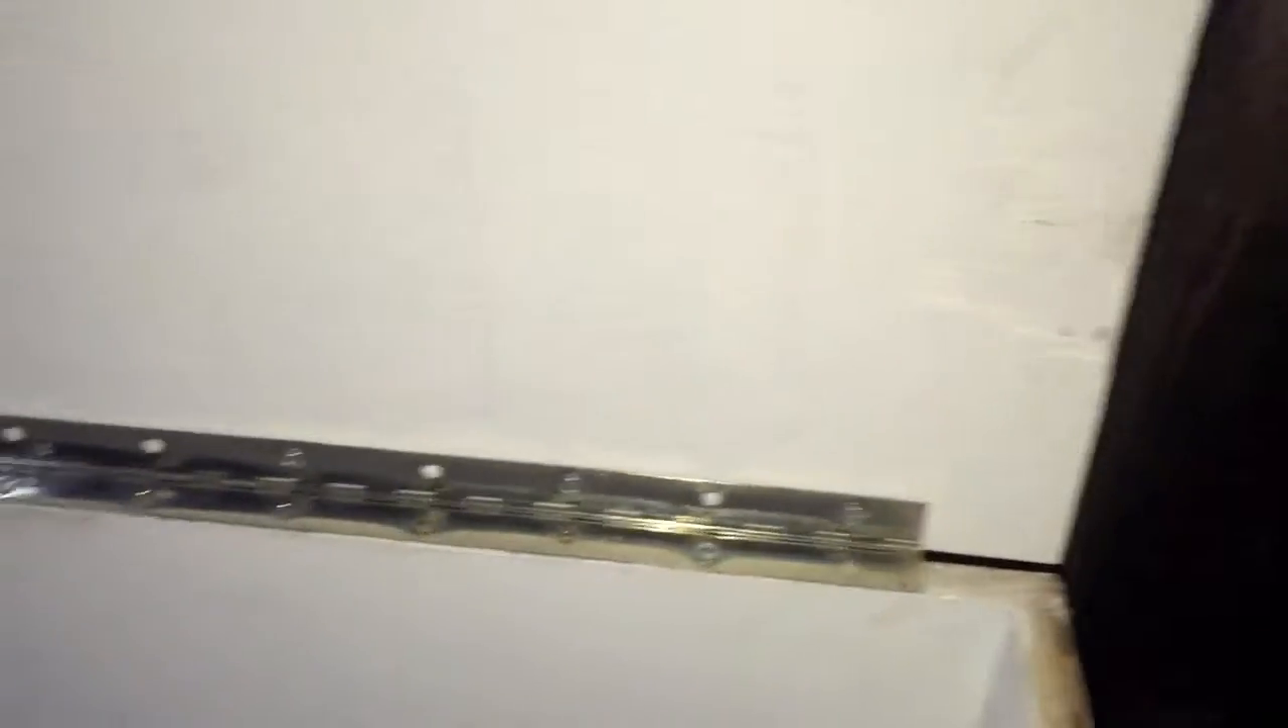And I got the hinges in place. The piano hinge.